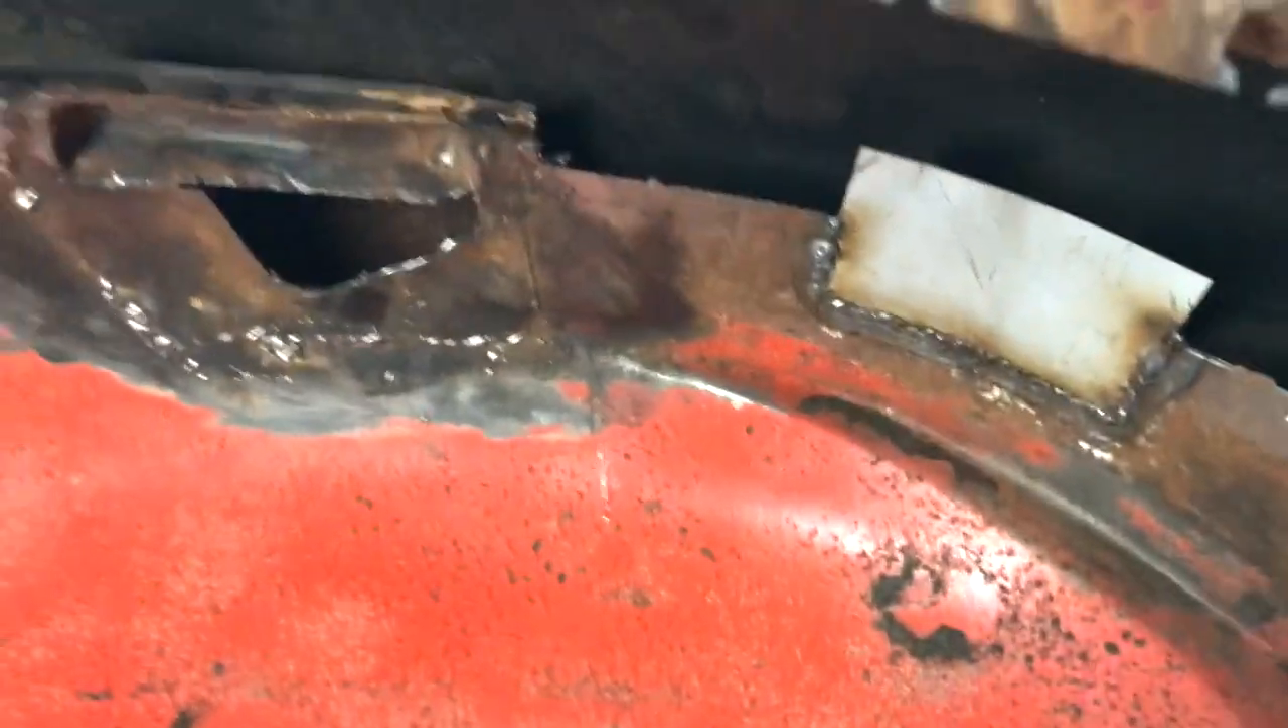I've started to replace bits on the inner arch.